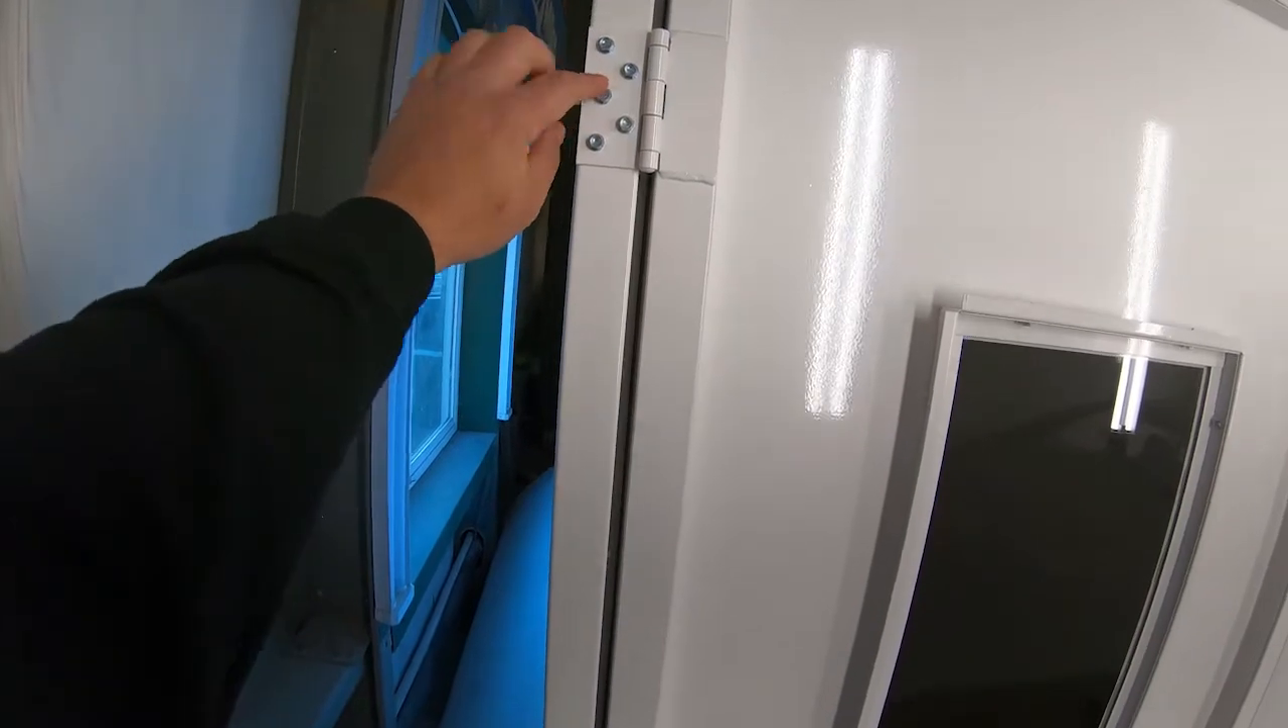We do have the man door on.